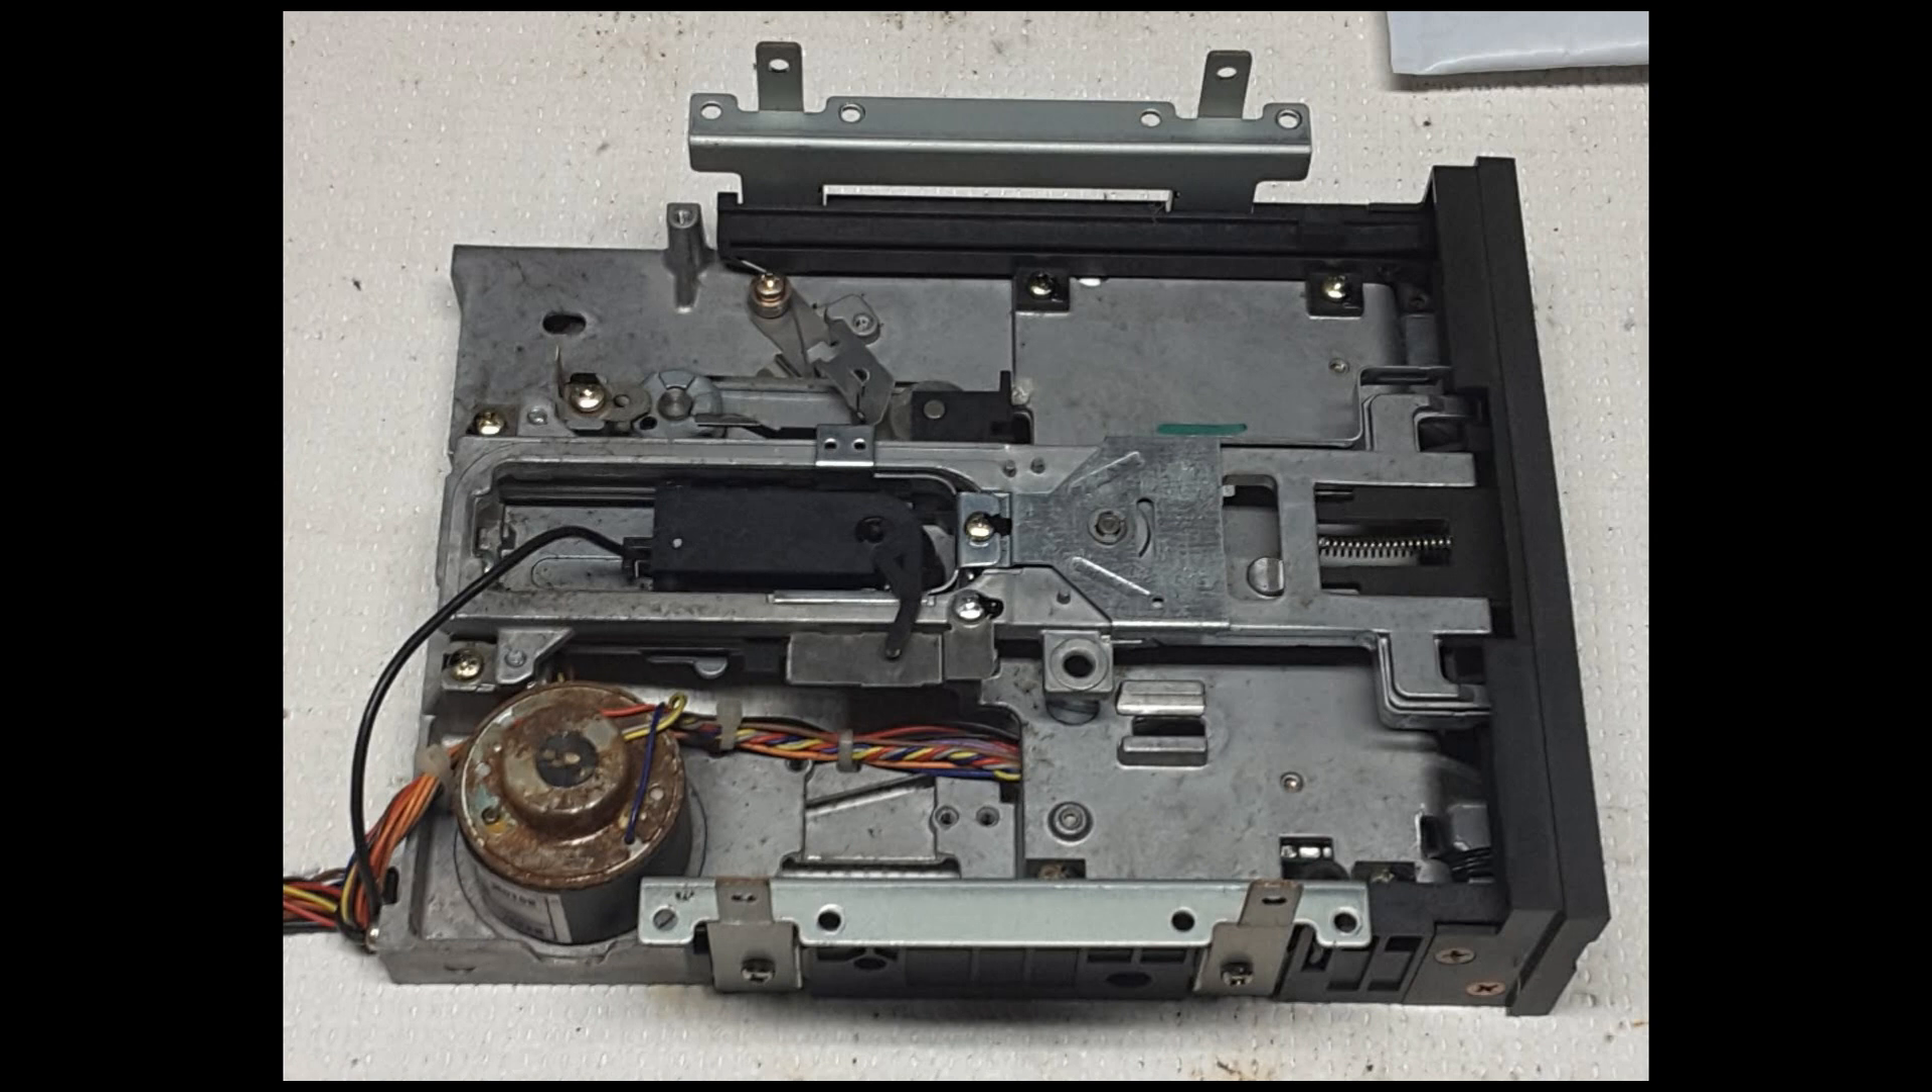And here's another shot with the drive removed and you can see also that I left the mounting brackets for the storage bin on in this case but you get another good look at how rusted that motor was.